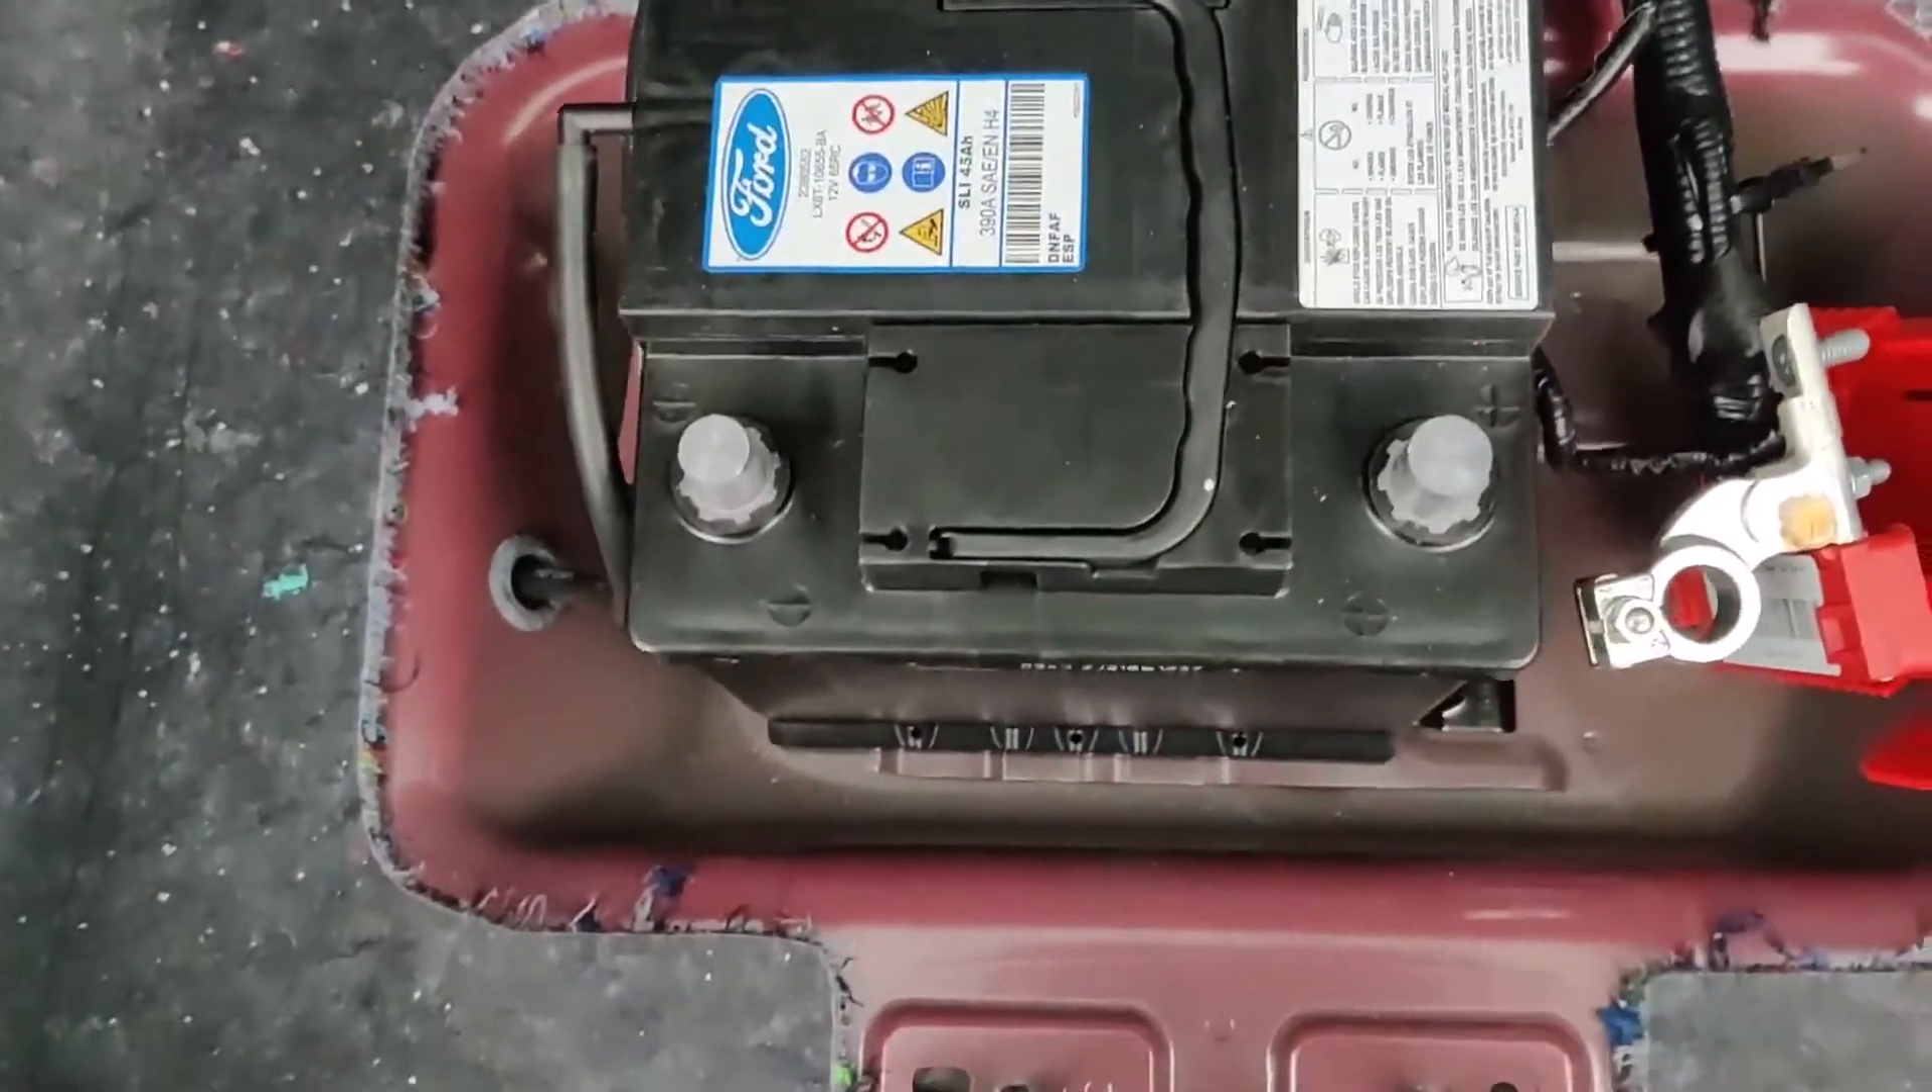So okay so we've loosened the bolts holding the battery cables down and removed them.